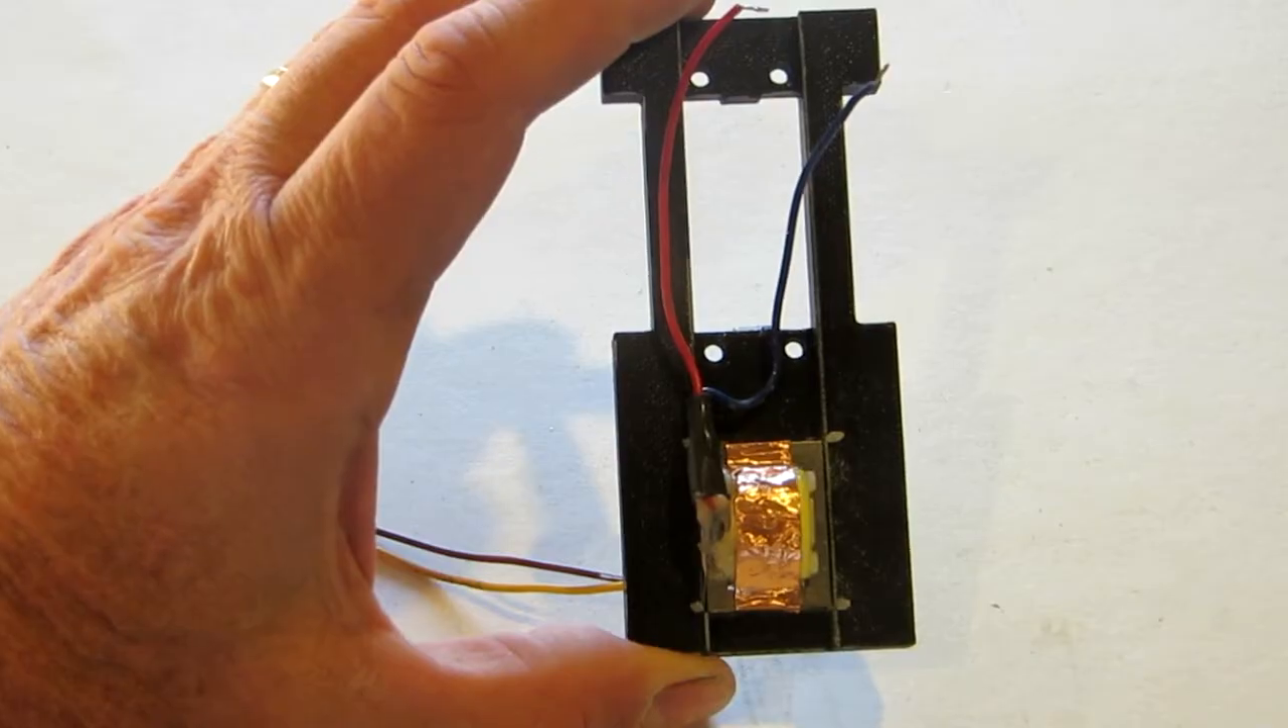Okay so there I have my transformer kind of in my slot.